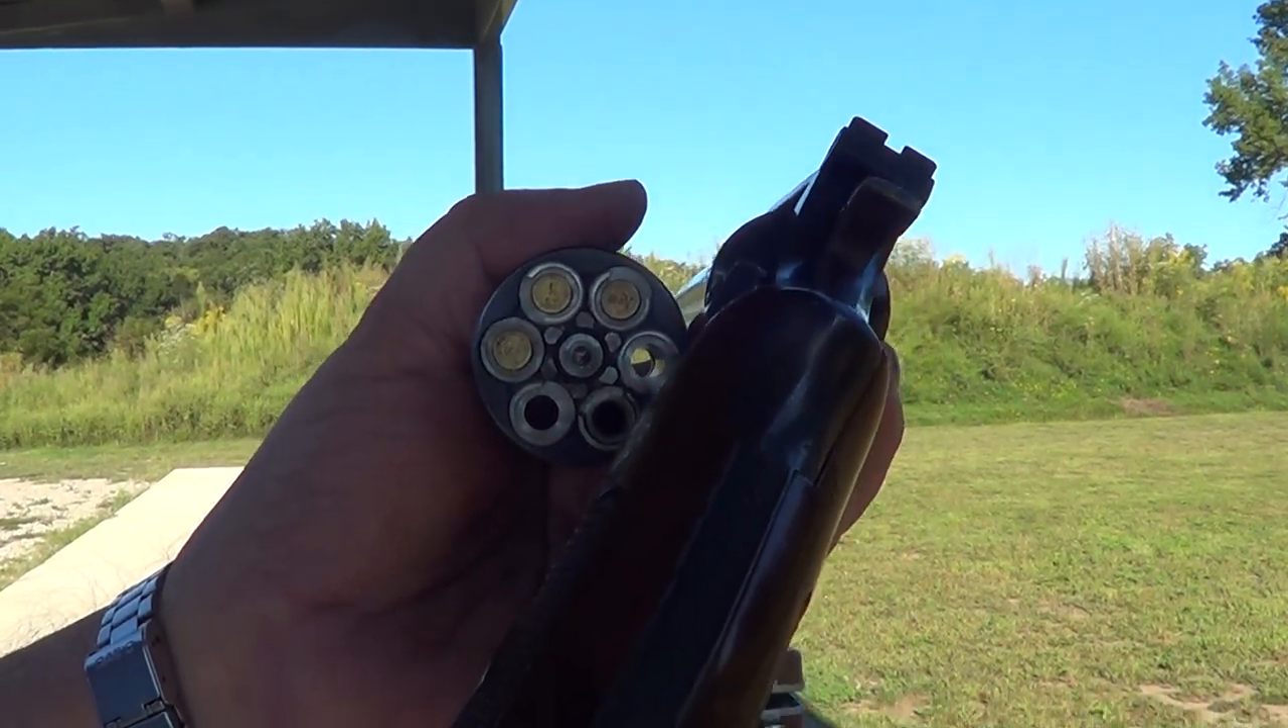I've left three chambers empty for the moment so you can get a look at how they set in there.